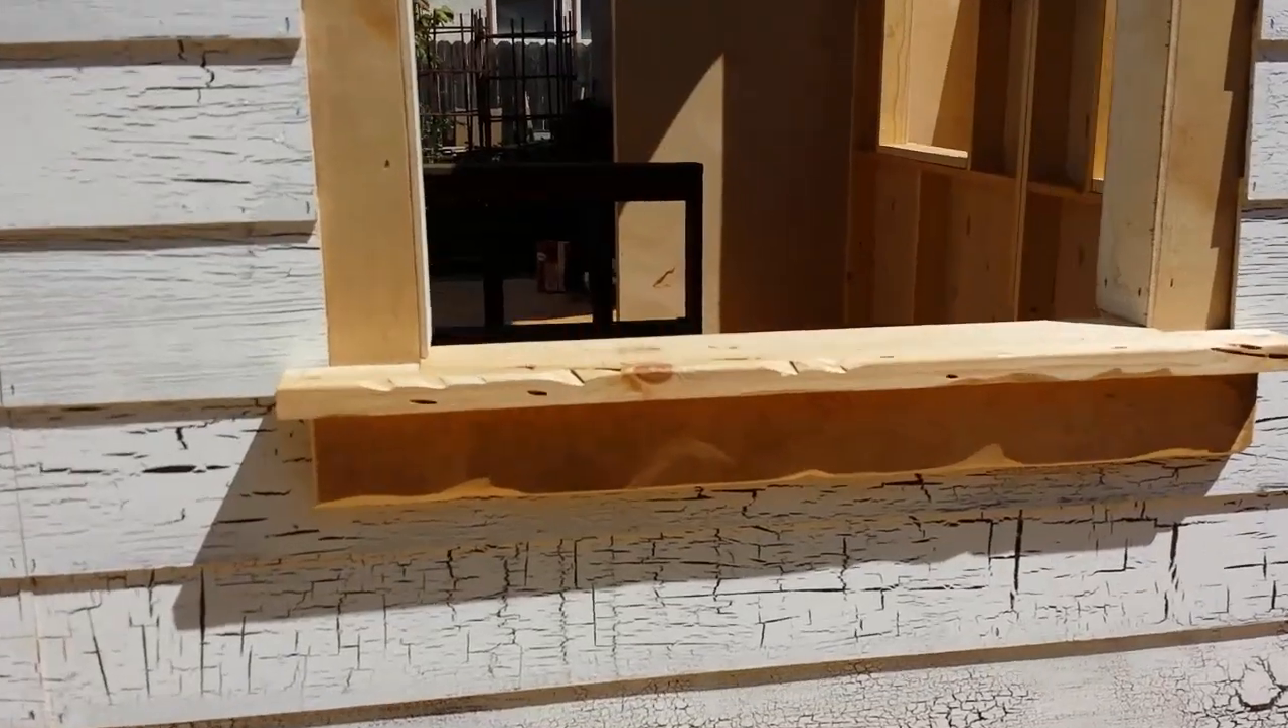Over here we're starting to put up all the trim.